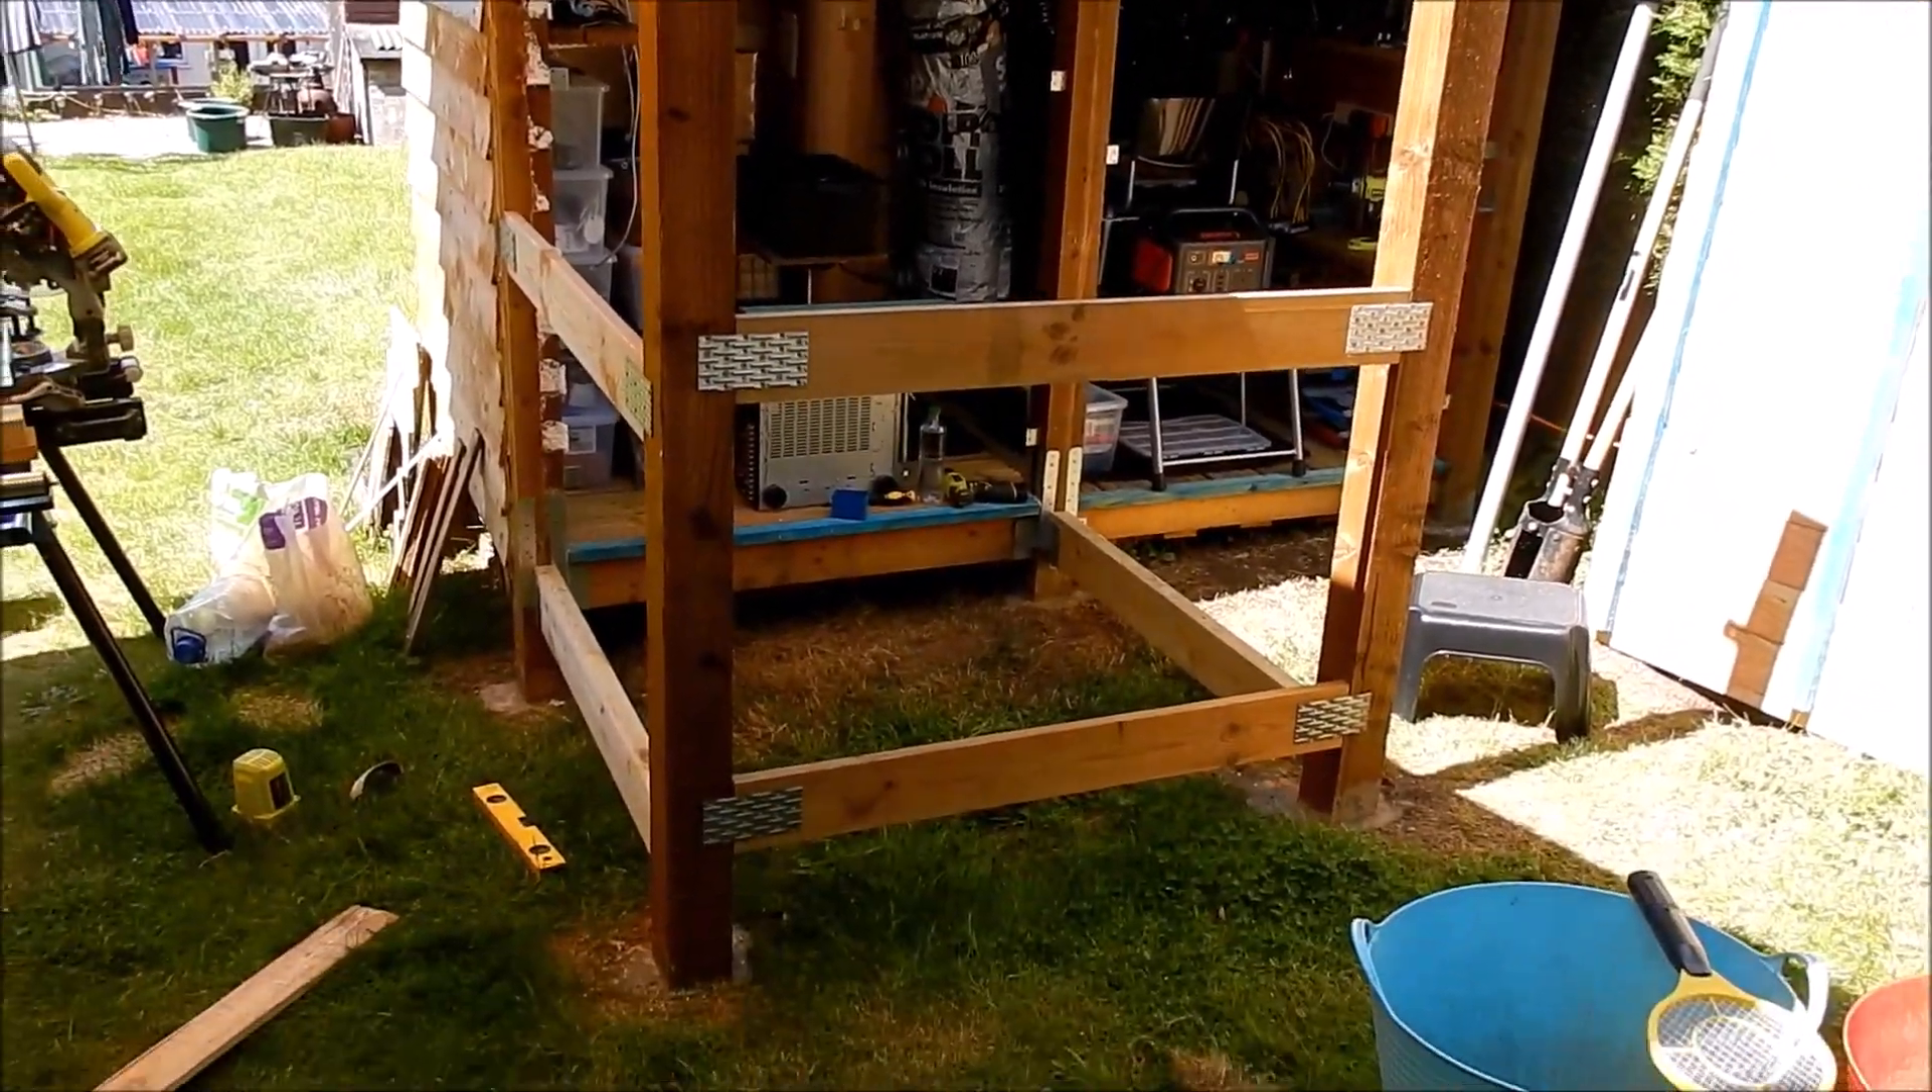I've had to strip both panels off this end and I'm now working on a new floor and you can see I've put two of these quite chunky five by twos.